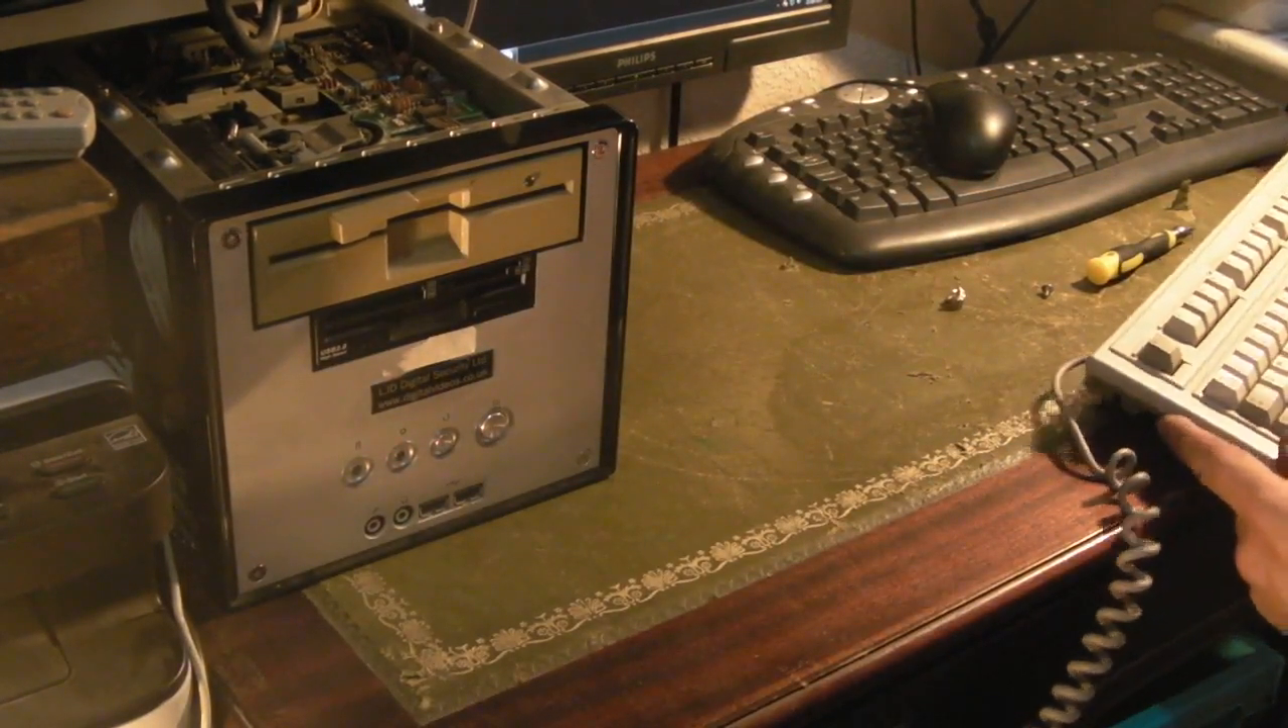We've got the five and a quarter fitted into the front of the computer.